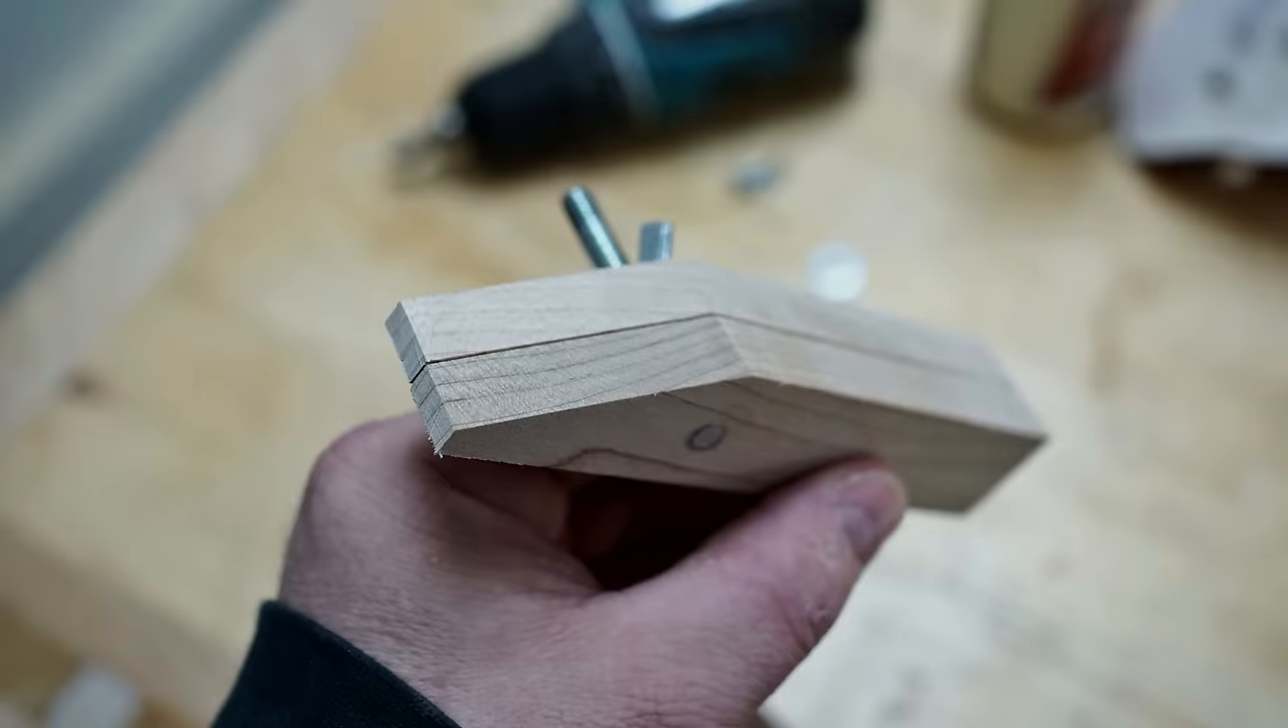I've taken side A and B and put them together with the wing nut here just temporarily to check the alignment between the two and I can see that I'm slightly off.